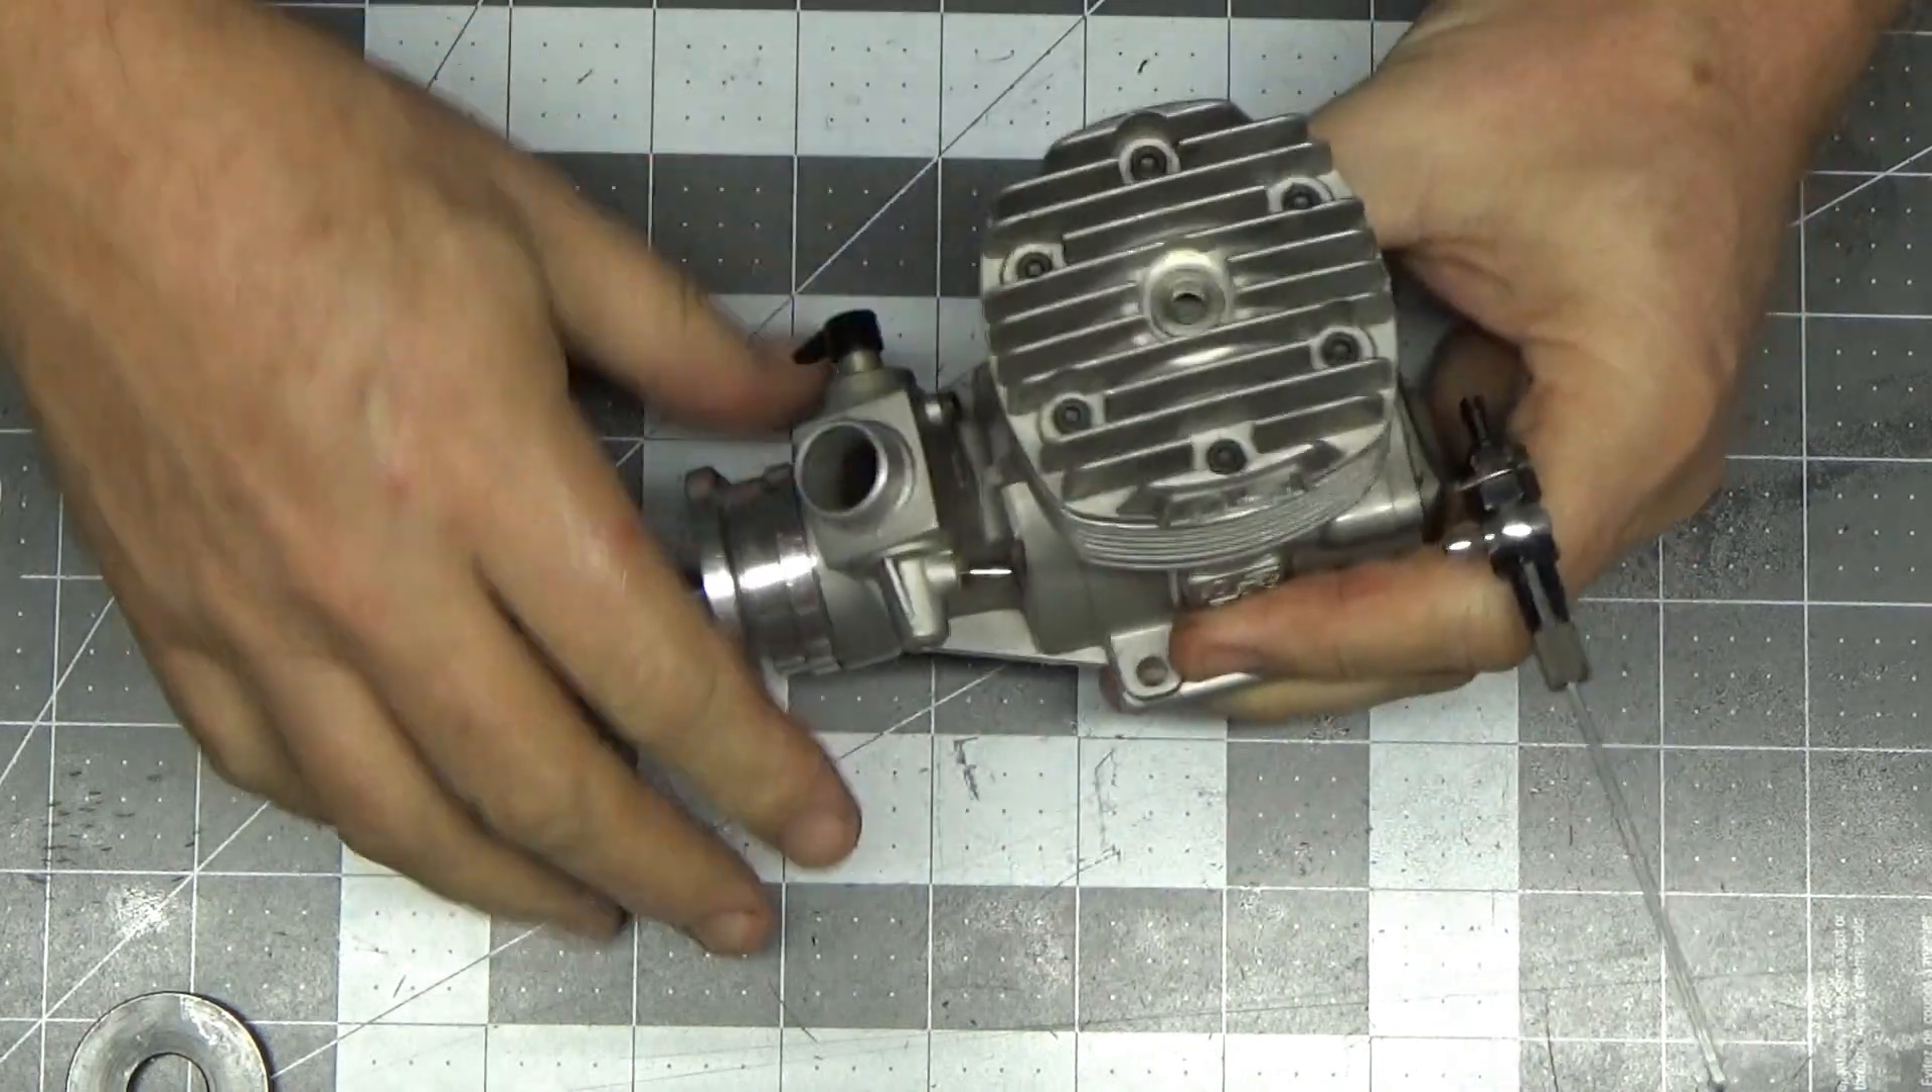This engine is reassembled and I don't even have a glow plug in there.